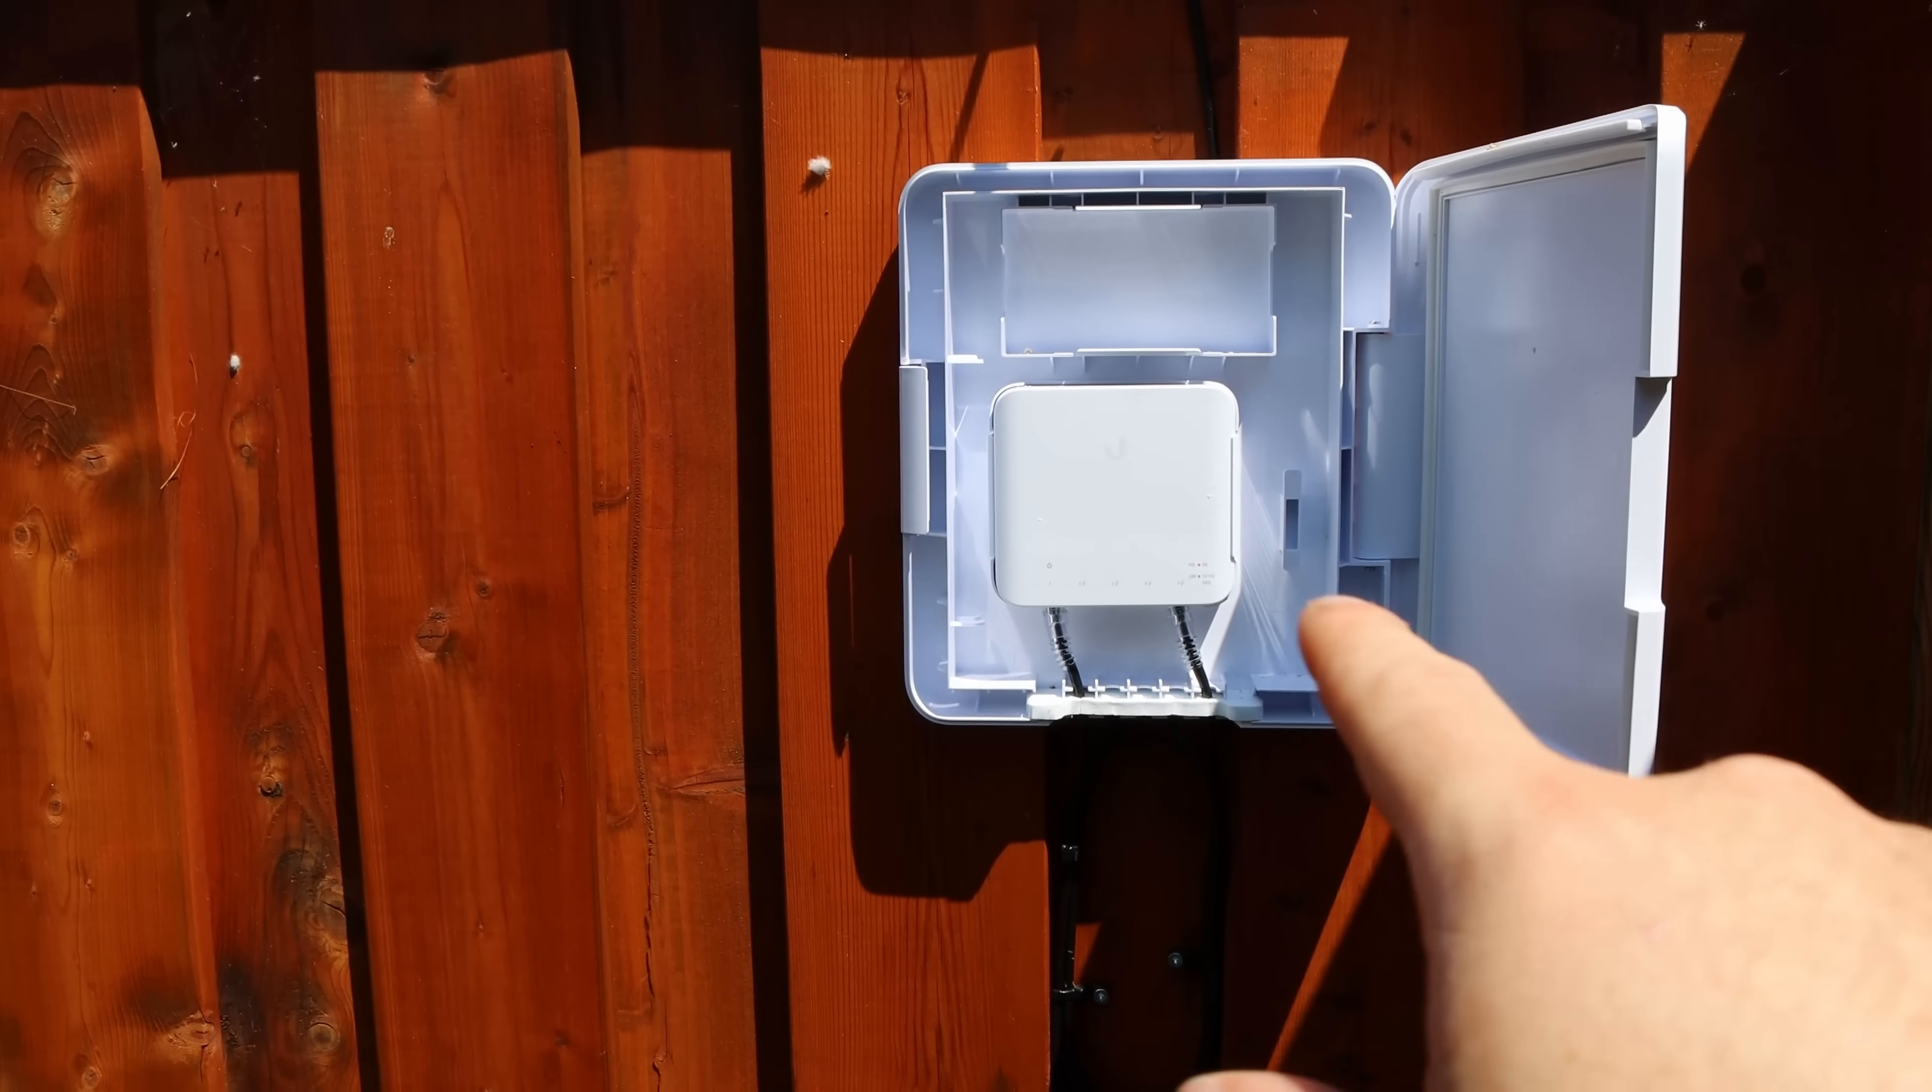Okay so we got all our cables terminated the switch is inside.